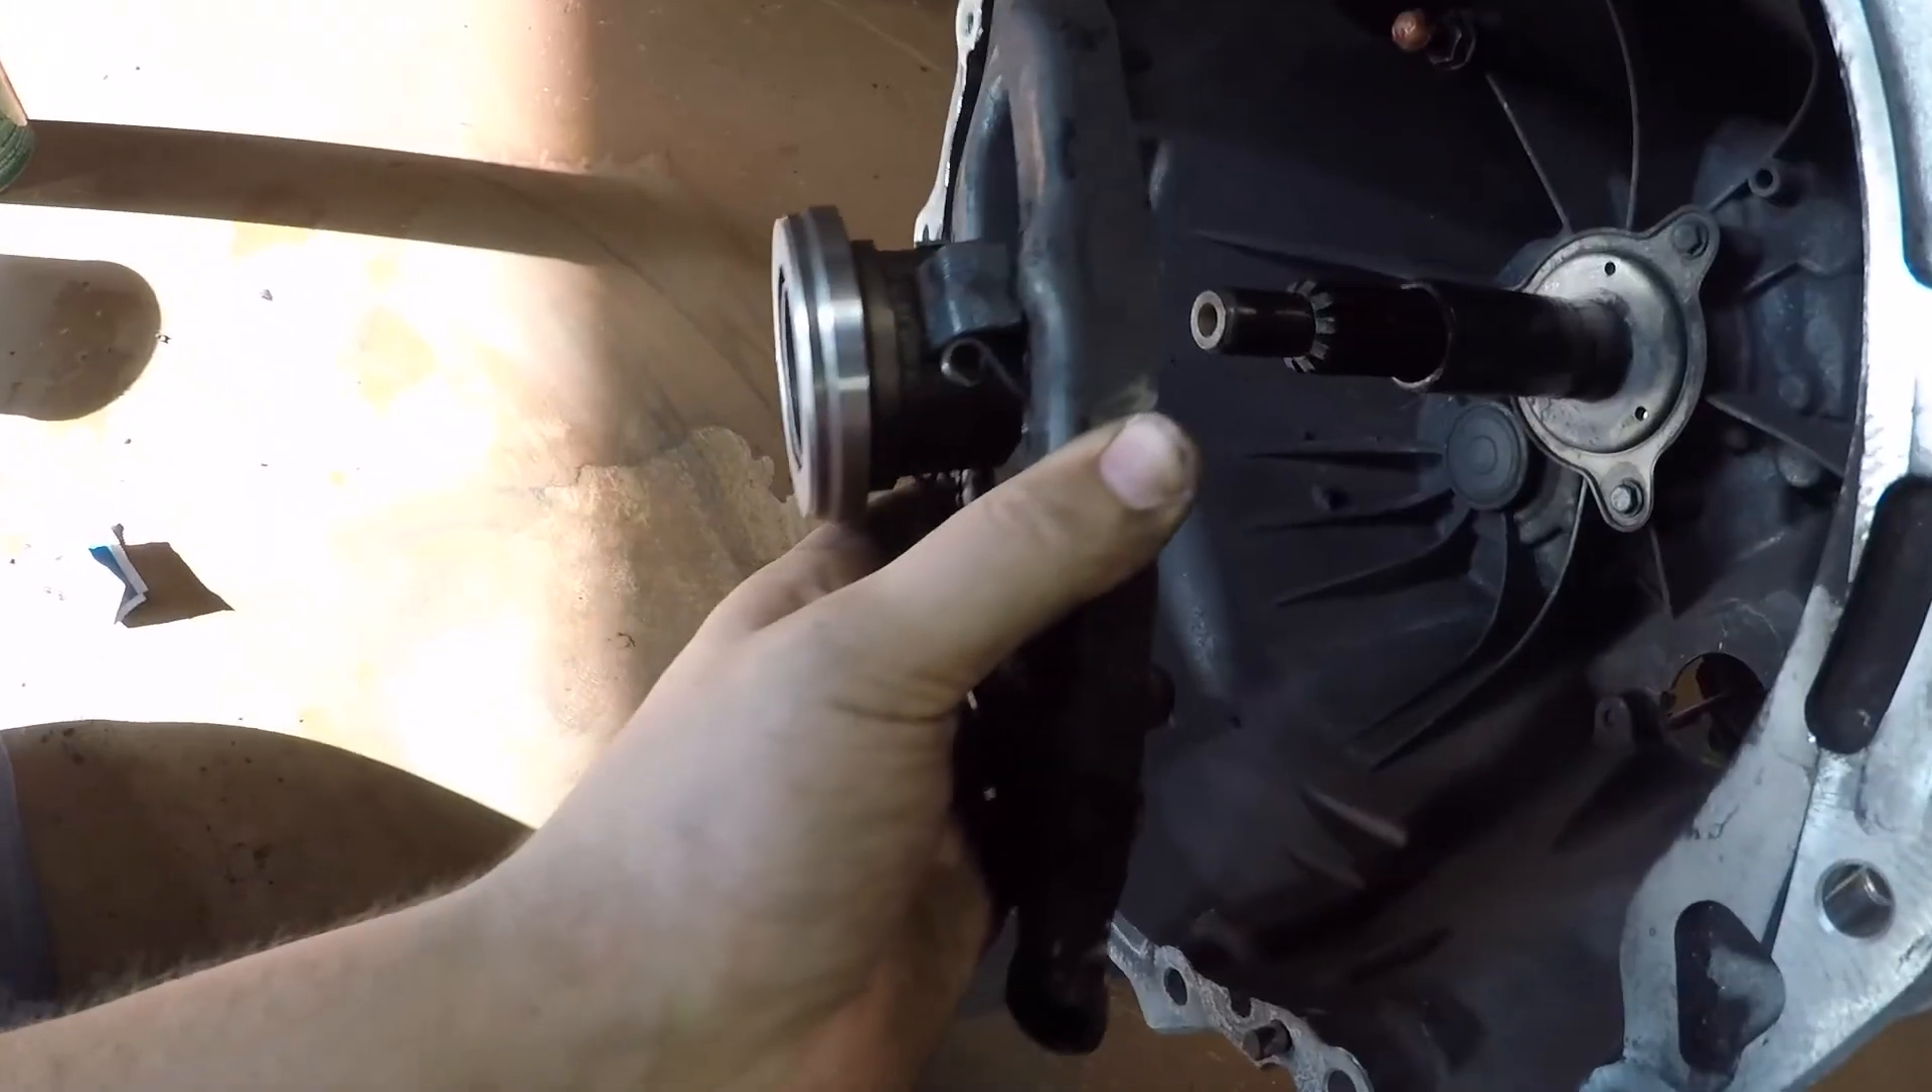I got my new throwout bearing on there. It just clips in nice and easy.